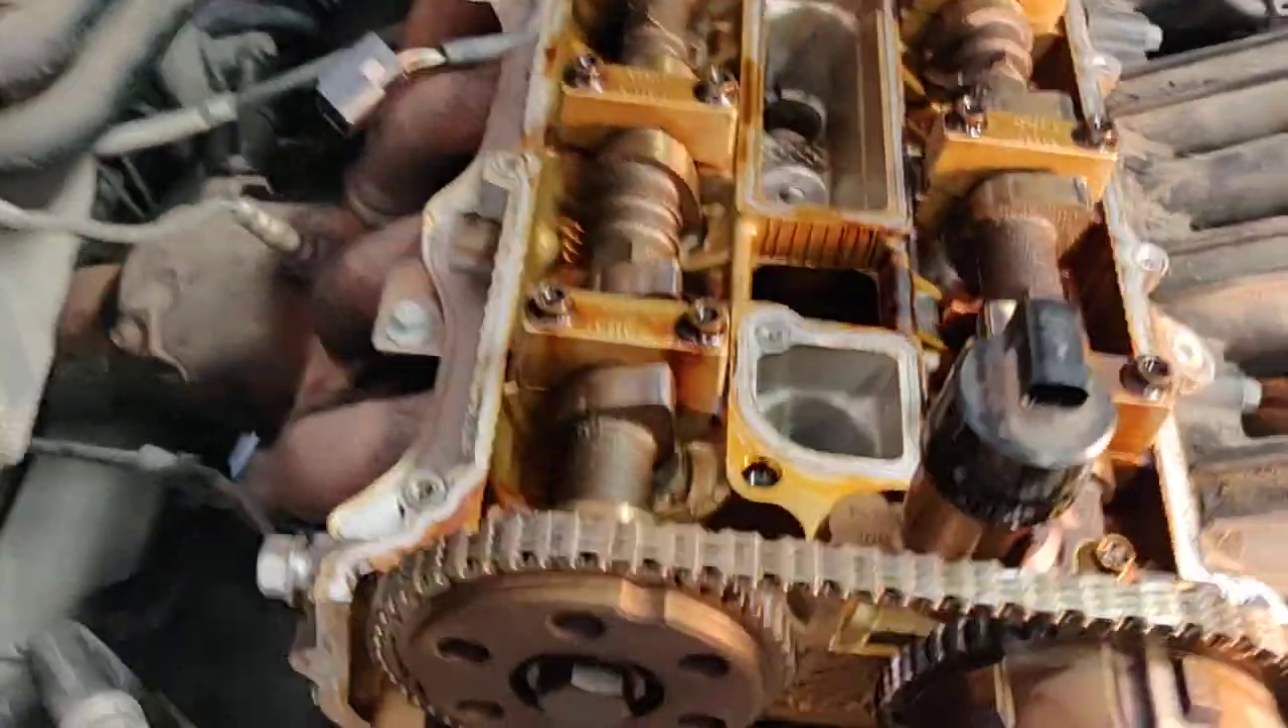You can see I've got the valve or head cover off.